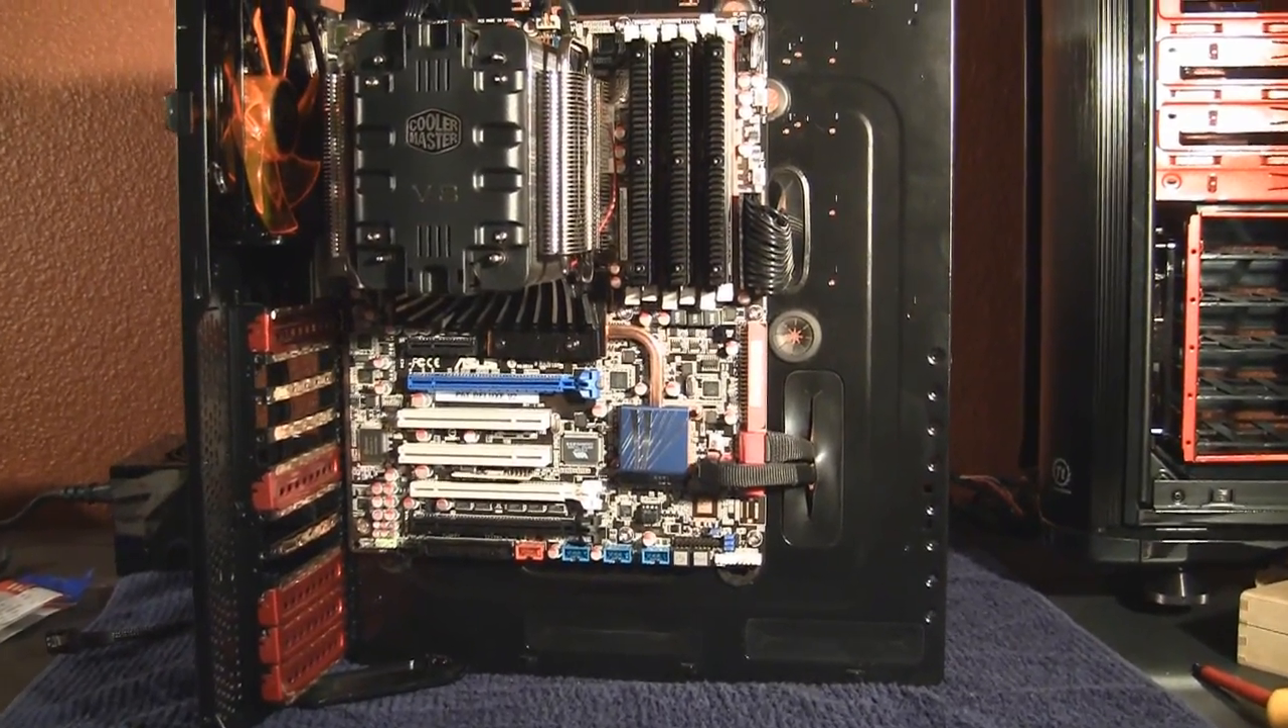All right guys I went ahead and reinstalled the motherboard.